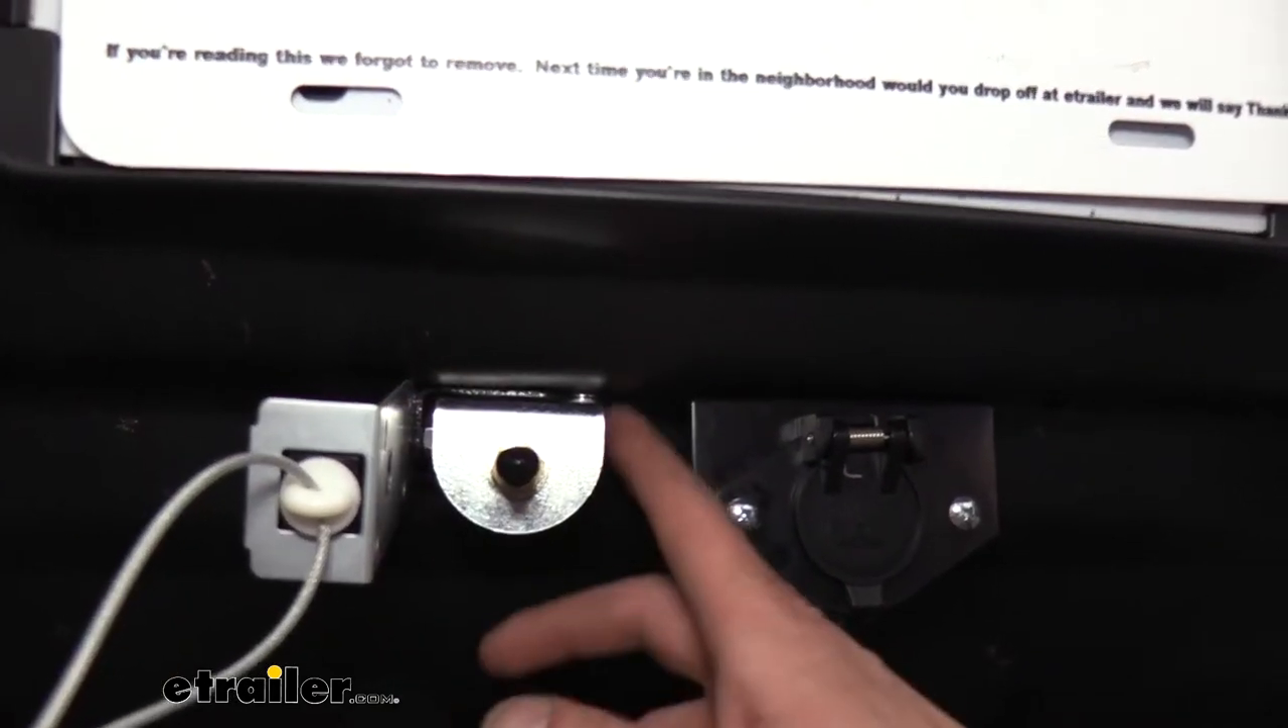We then mounted our breakaway switch and our air fitting here at the front.